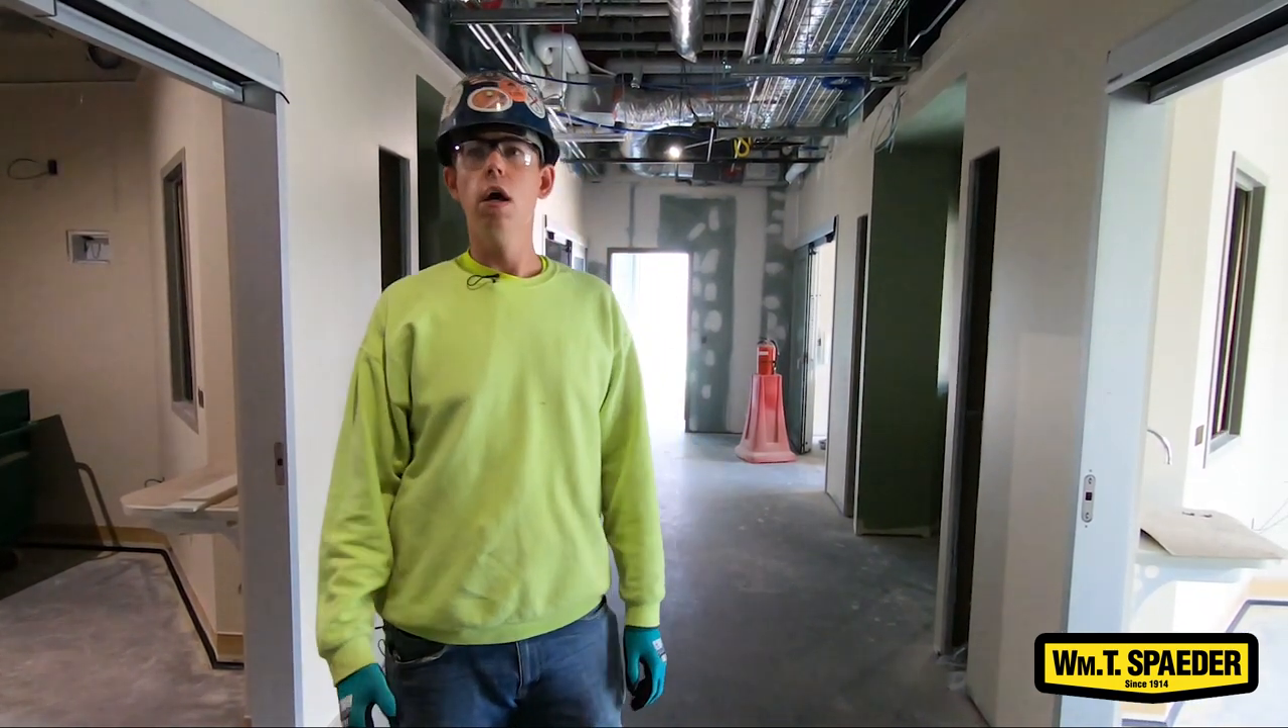Here we don't have any ceiling grid up yet, so we're still able to see everything, but each room gets its own tempered water line for their dialysis boxes.